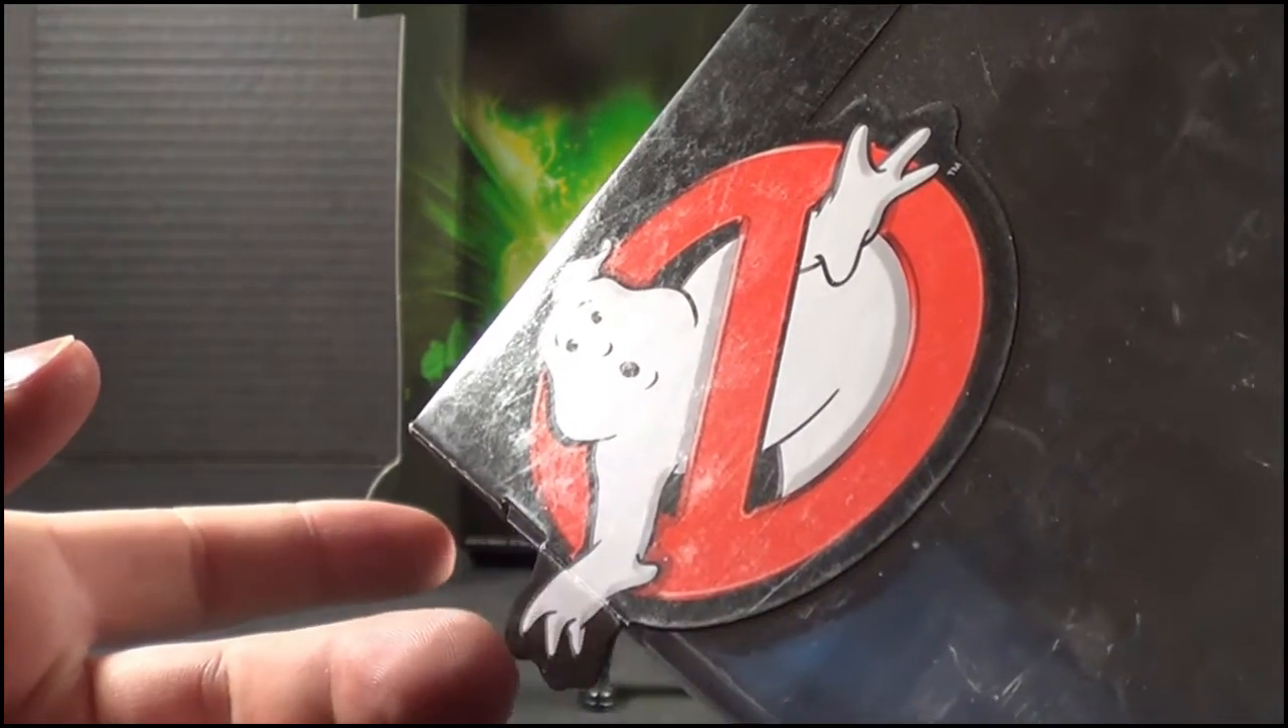The only thing is, is you do have a little bit of a flap here that sticks out over the box.